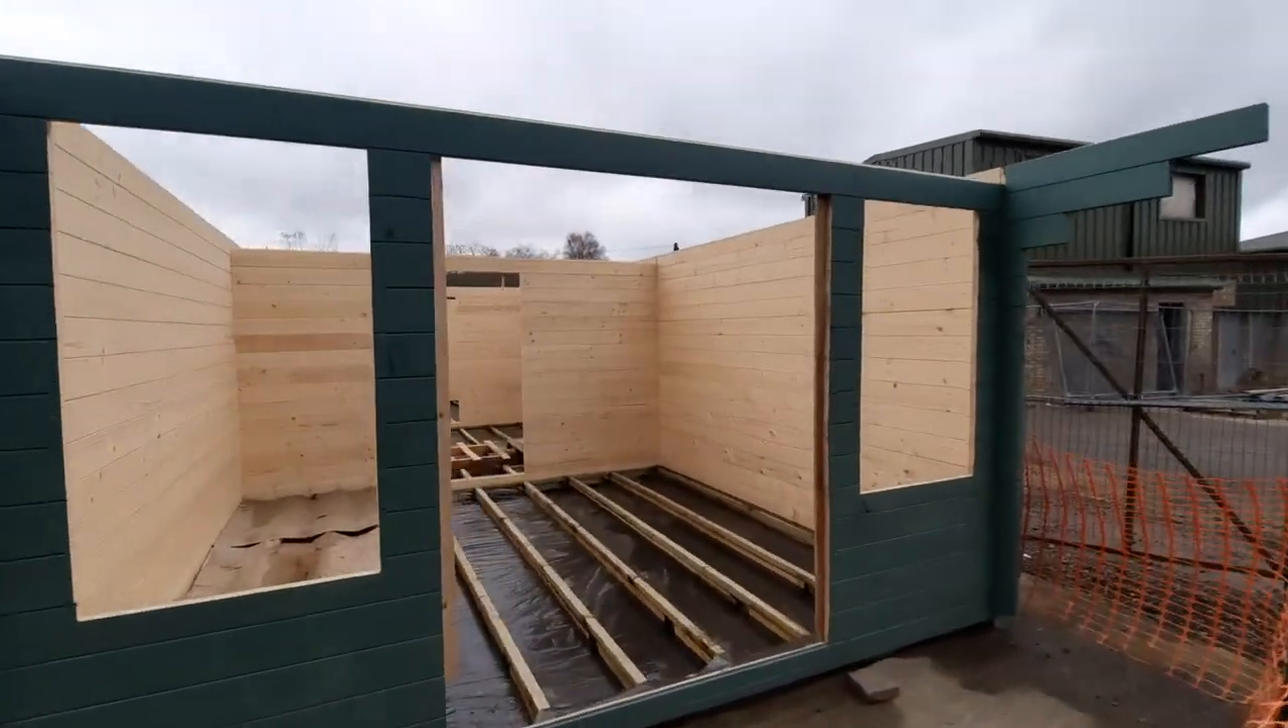We've actually built up to eaves level and then painted everything without the windows doors purlin's roof overhang stuff like that so it just makes it that much easier to paint.